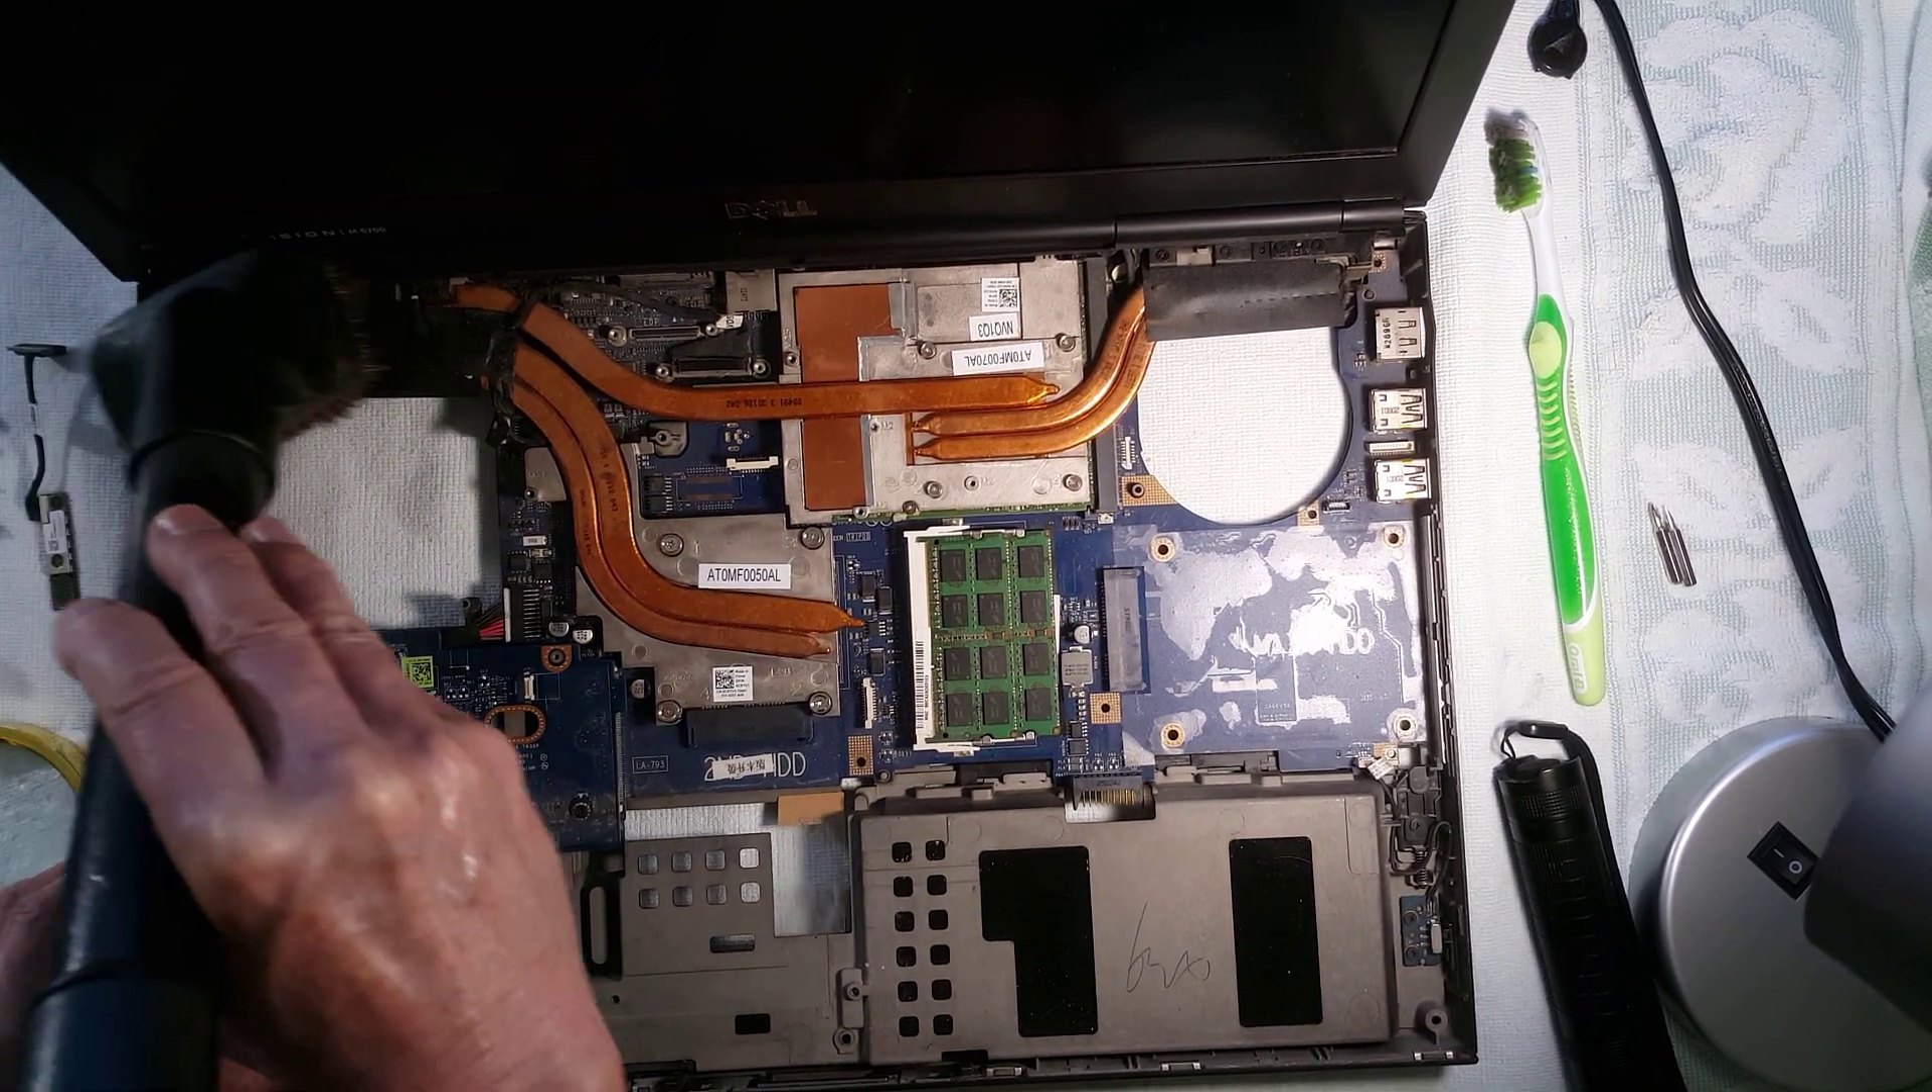Now the heat sinks are exposed and I can begin to disassemble The processor and video card heat sink.